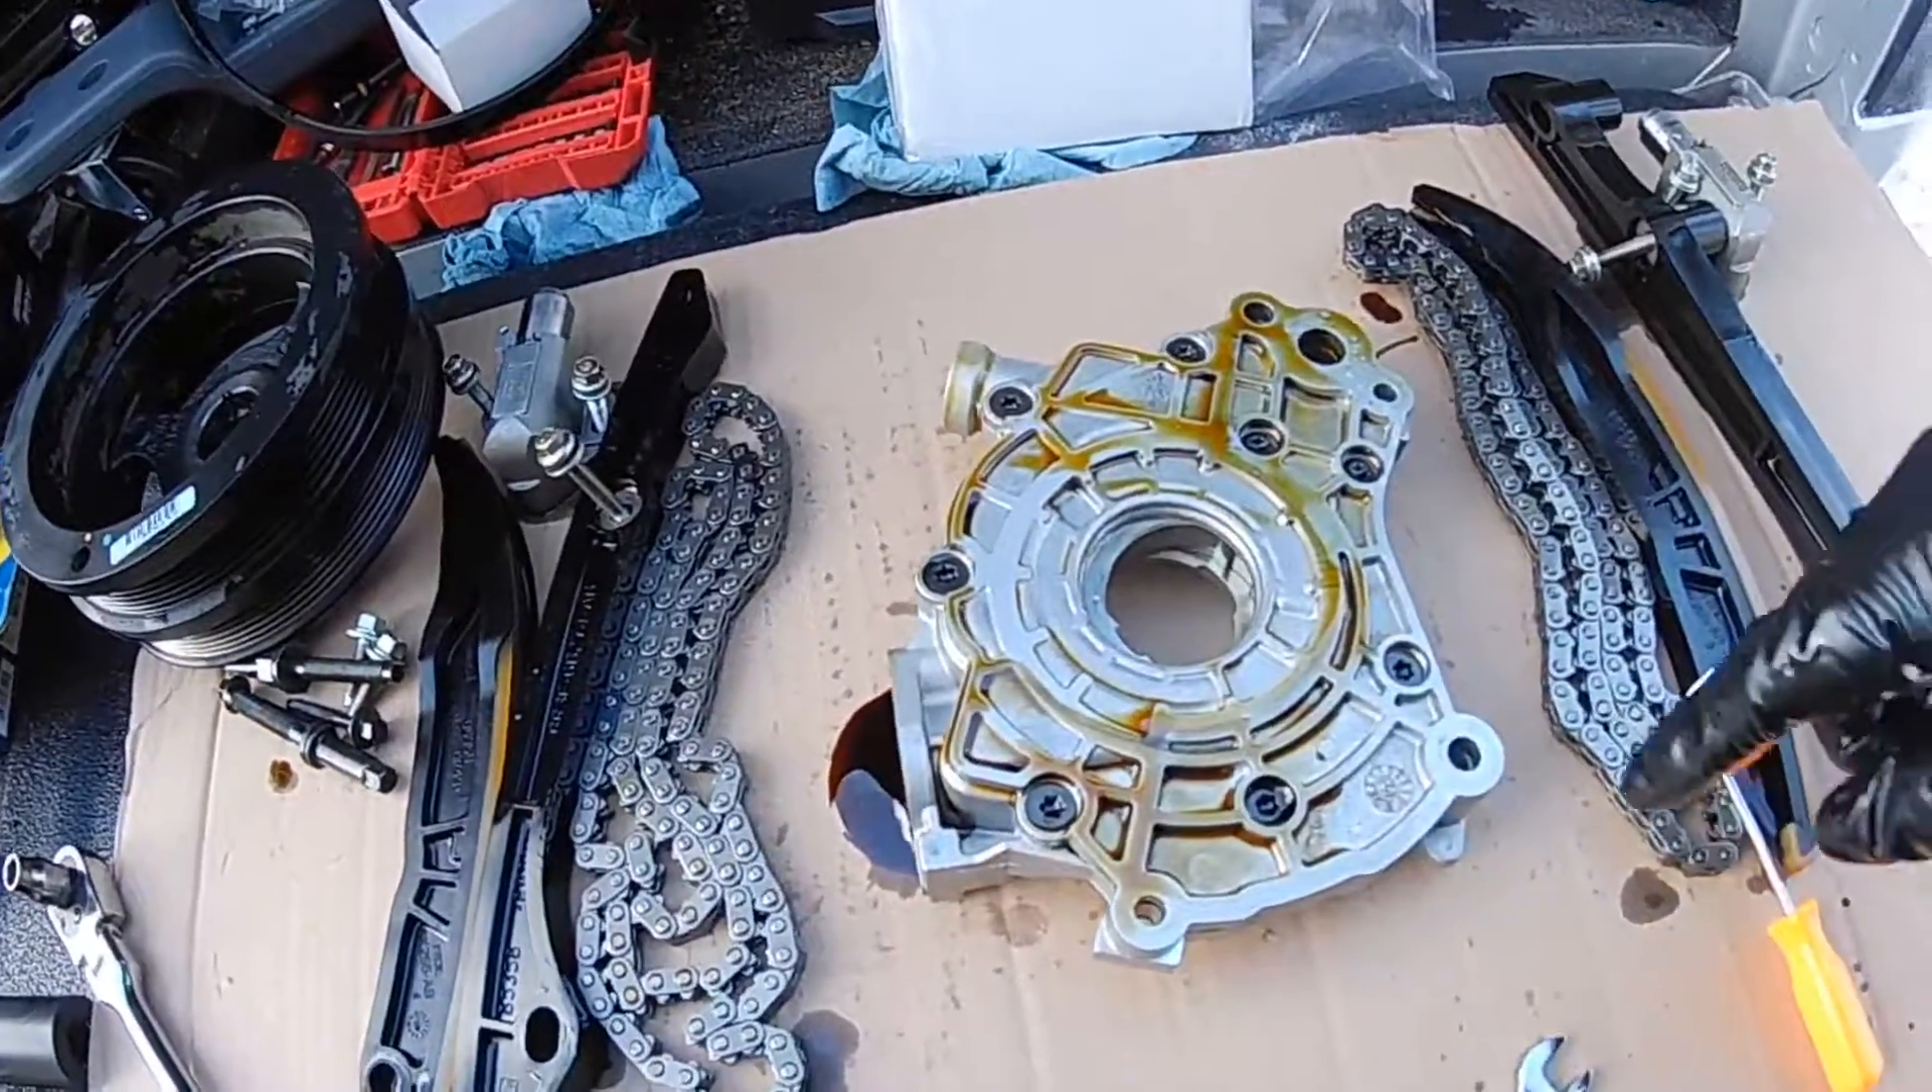So, yeah, we got our oil pump out.